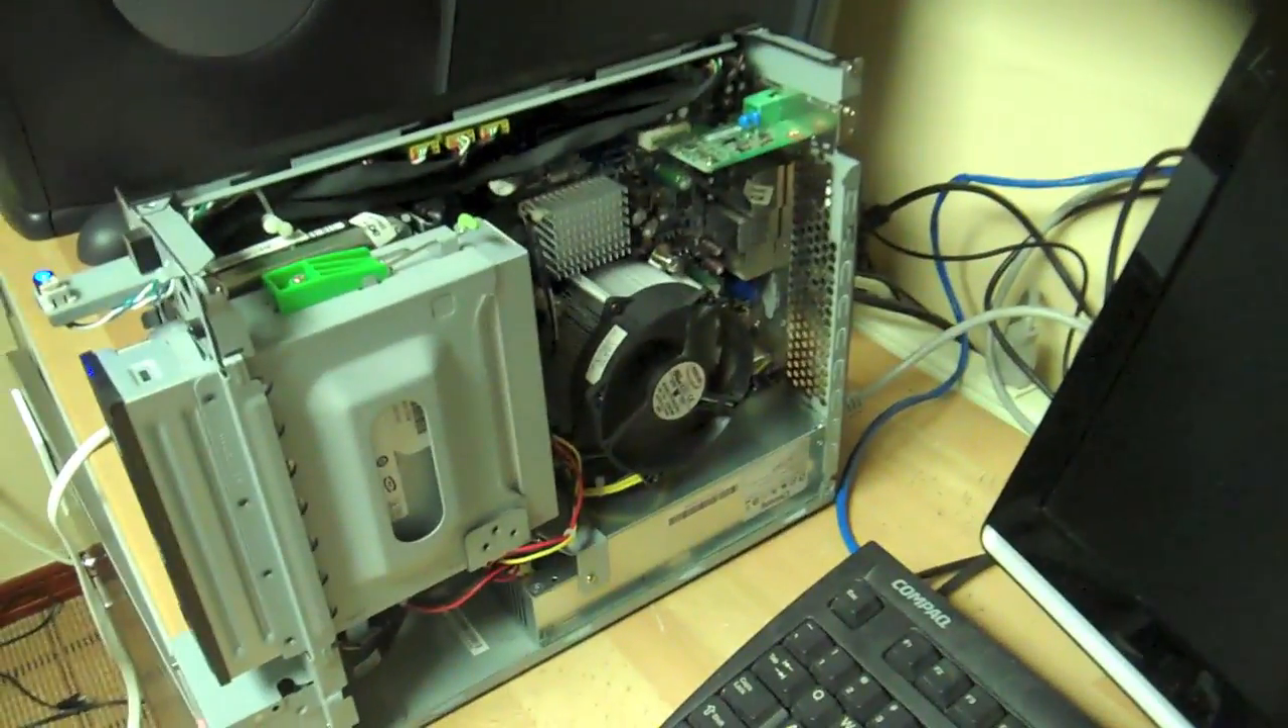Okay, so notice we didn't put the cover back on. That's because we want to check to make sure that the power supply is good and that we've got everything hooked up correctly.